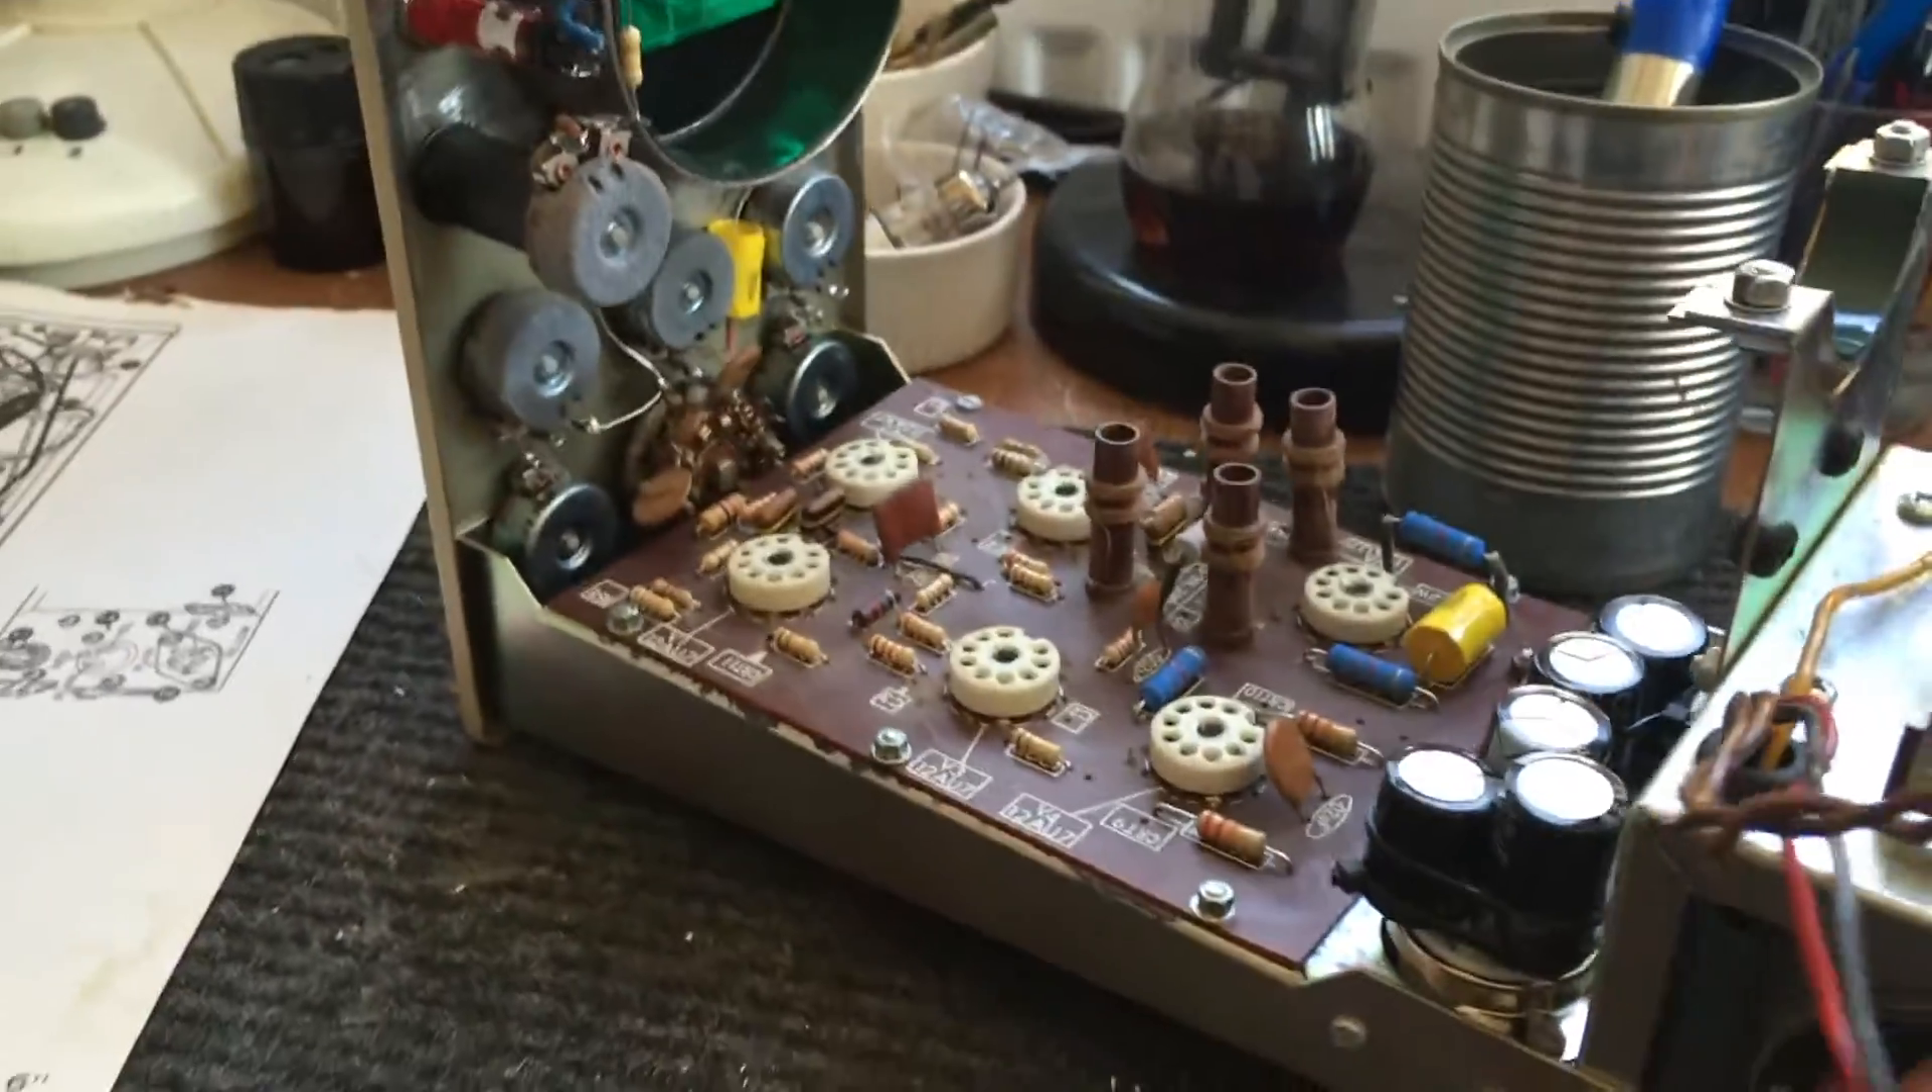There you go, circuit board in.